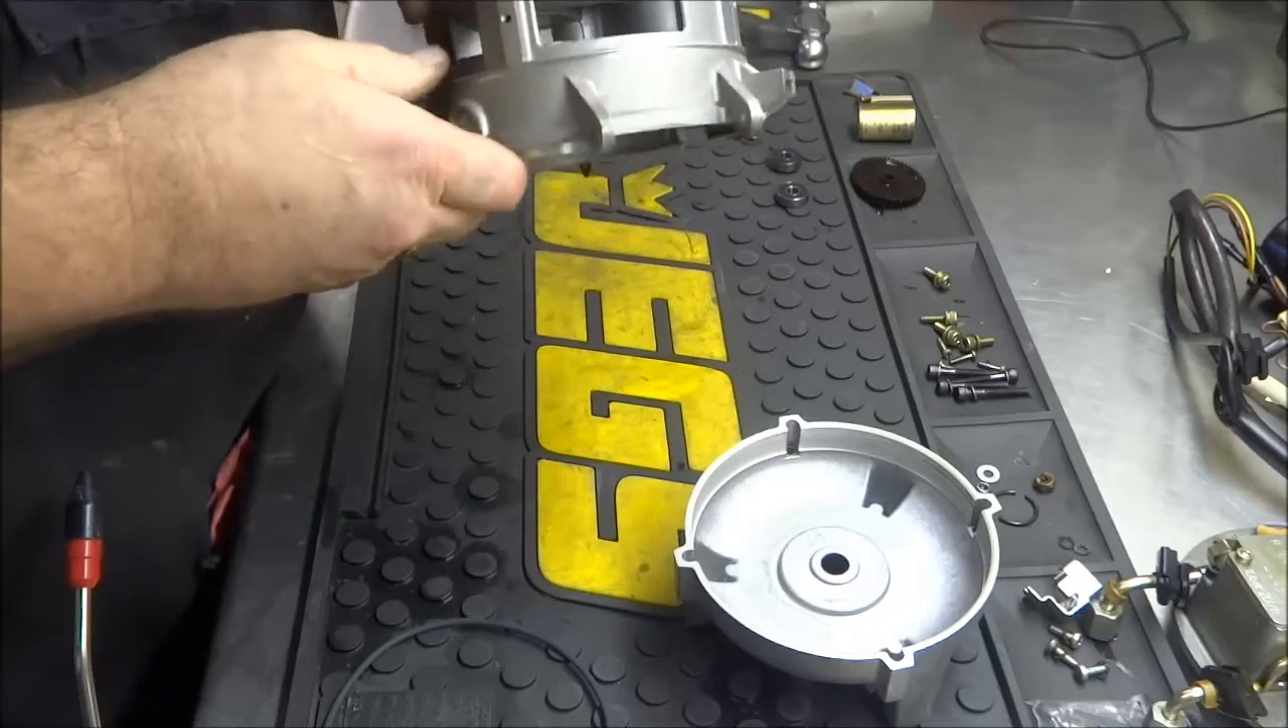I forgot to put the other part of the housing on.